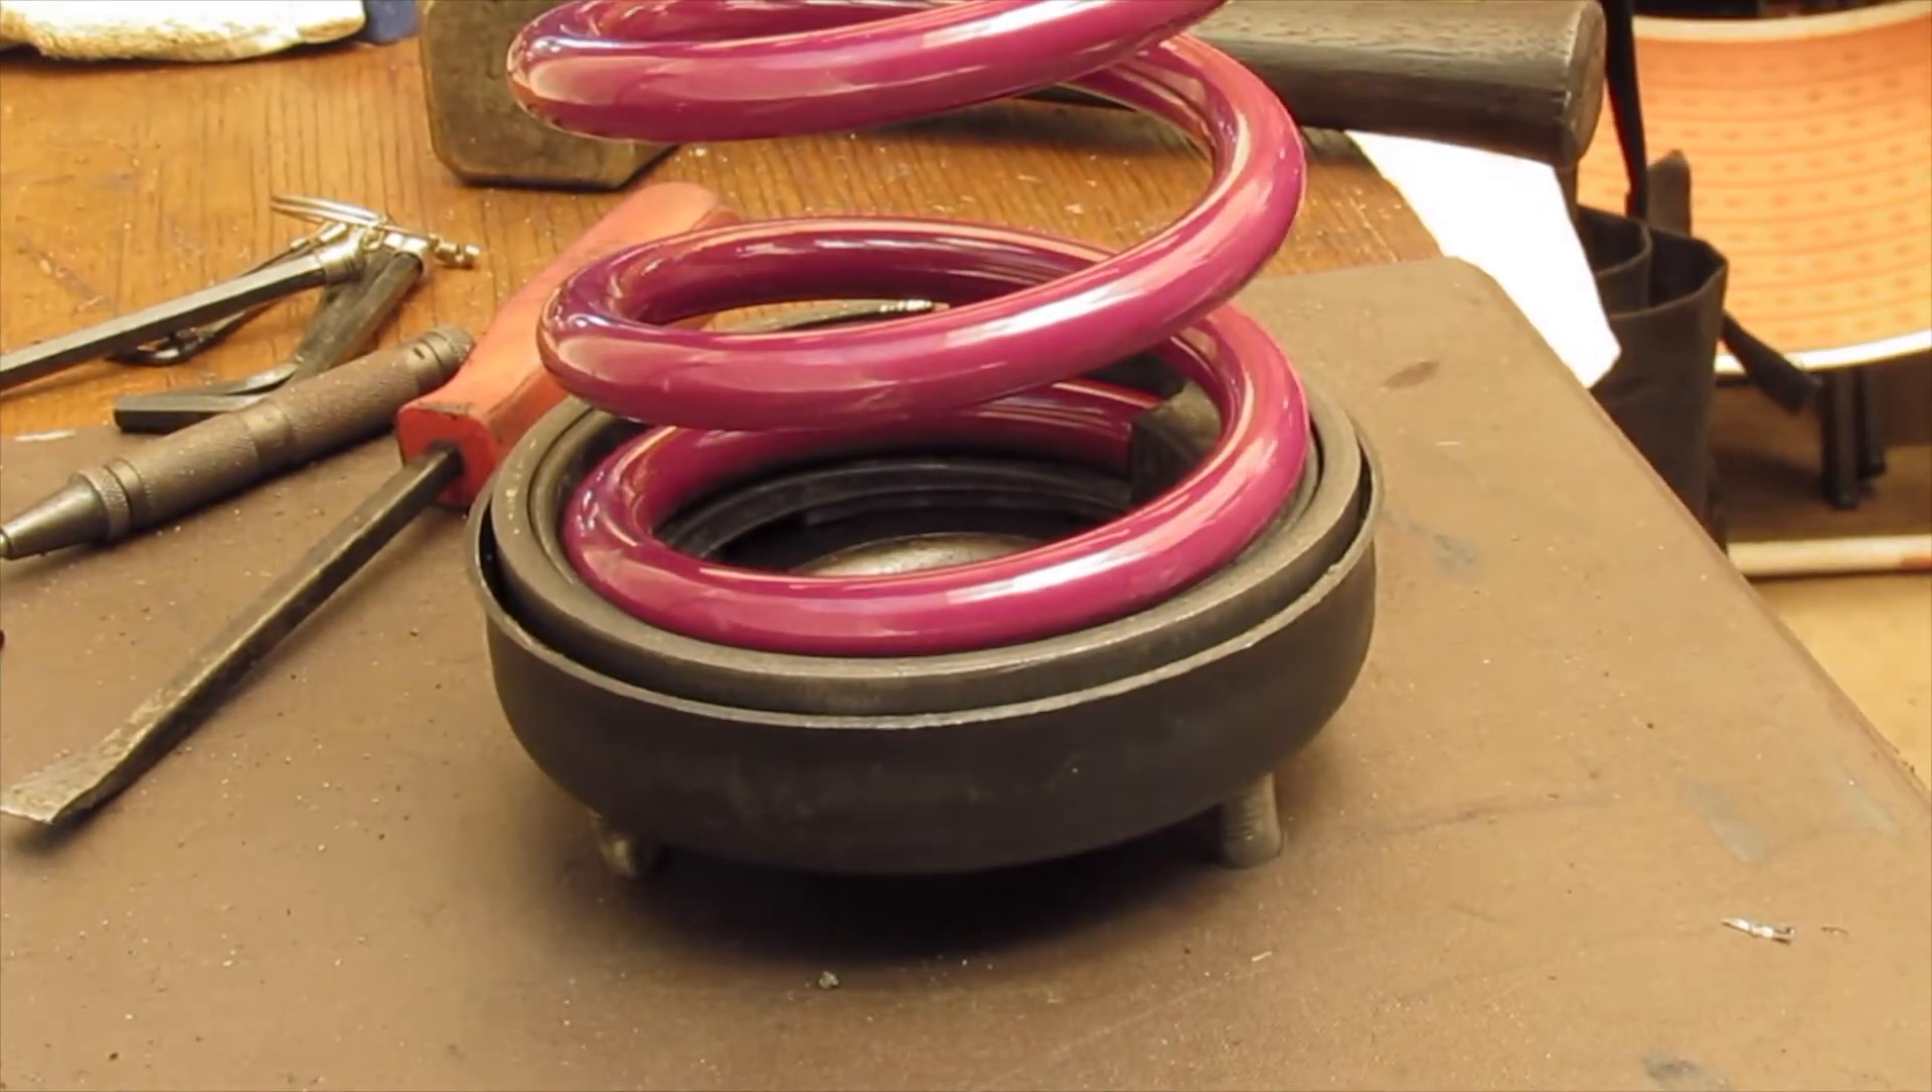So now, I've got the E34 spring in there.